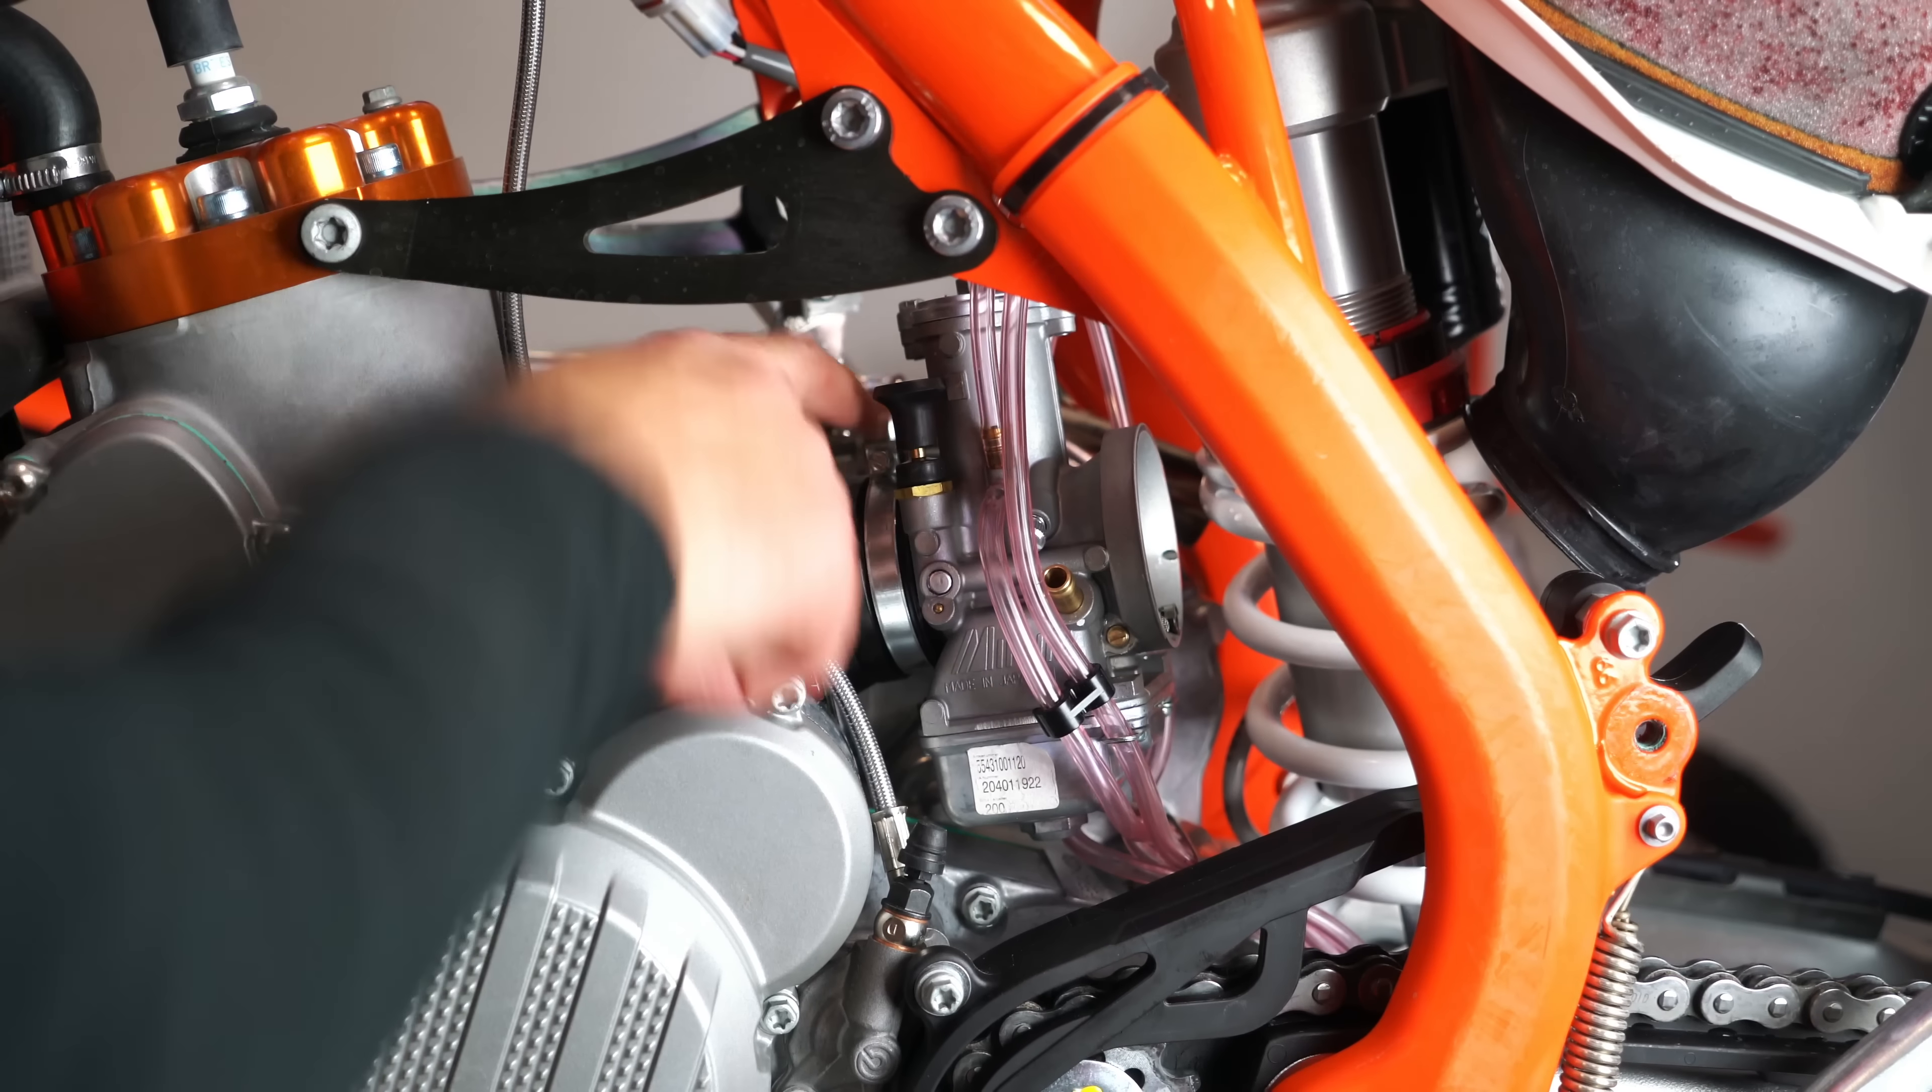Now I got my carburetor back in place.